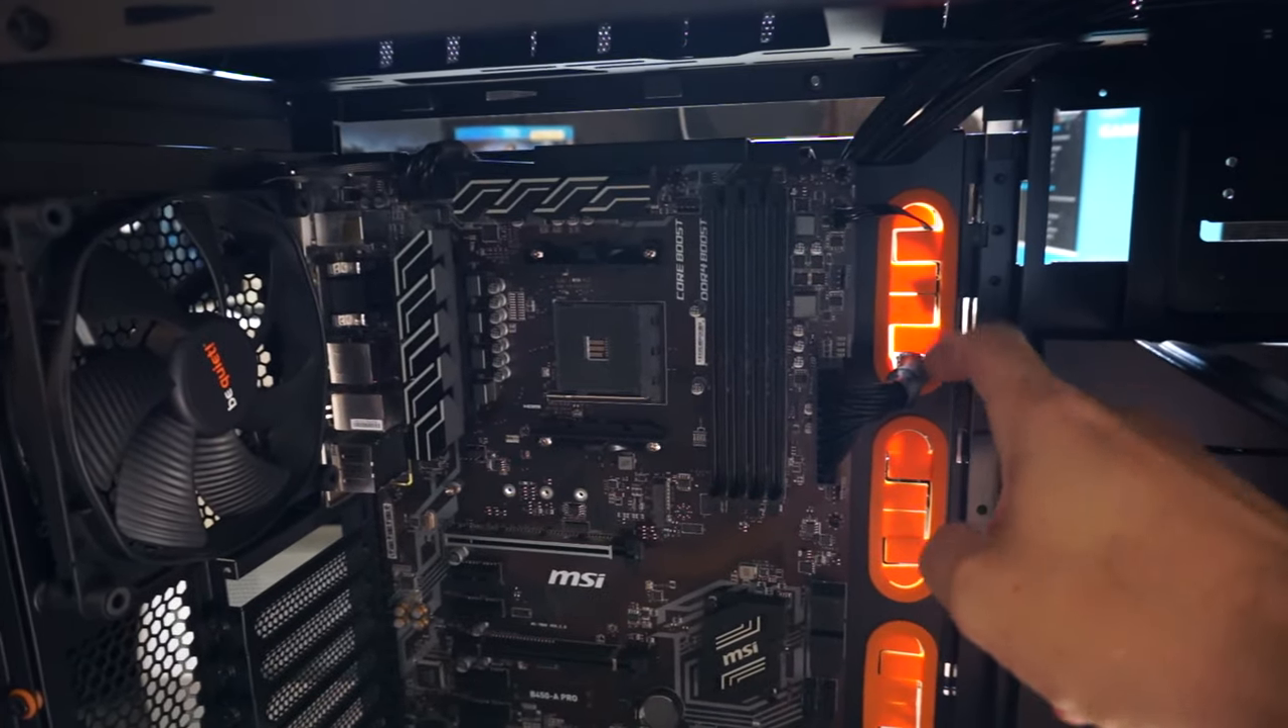Right now there is no CPU and no RAM installed it only has the bare essentials so that you can get power to it.